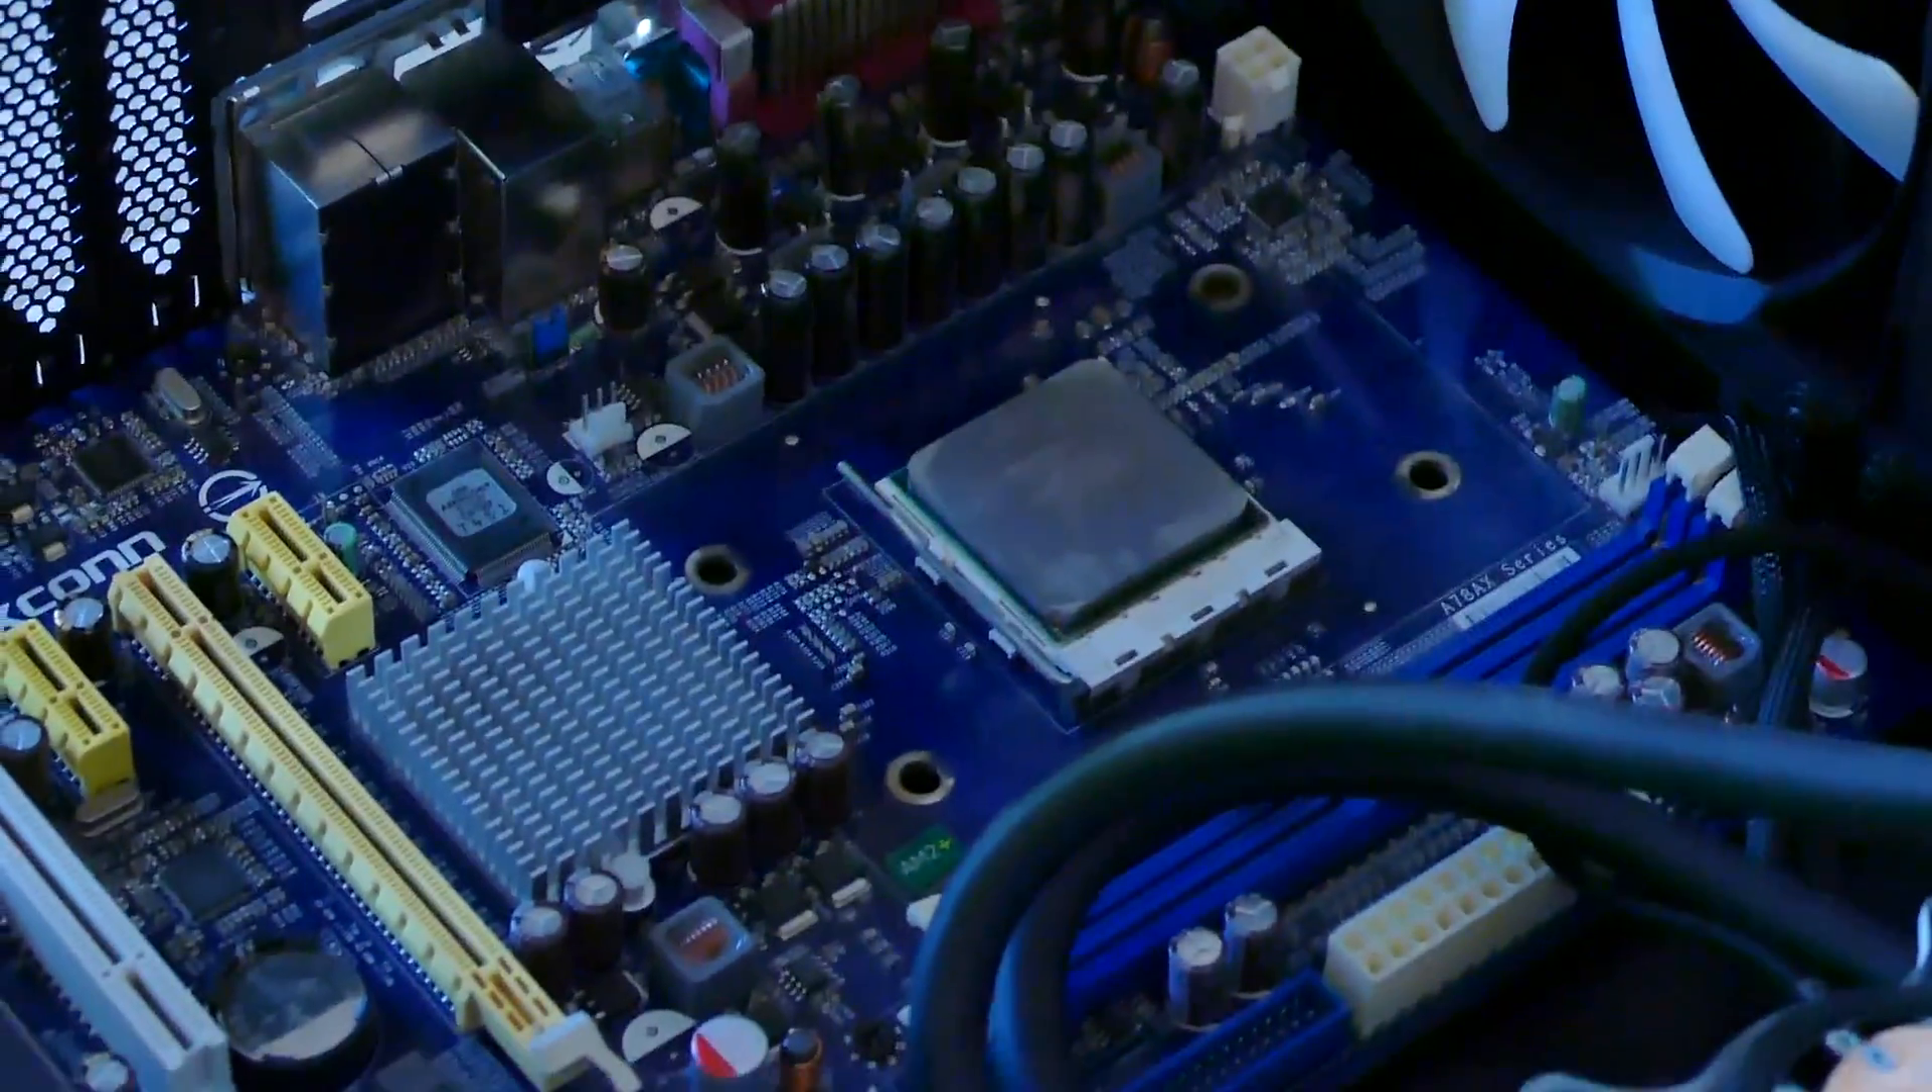CPU's installed. See how easy that was?